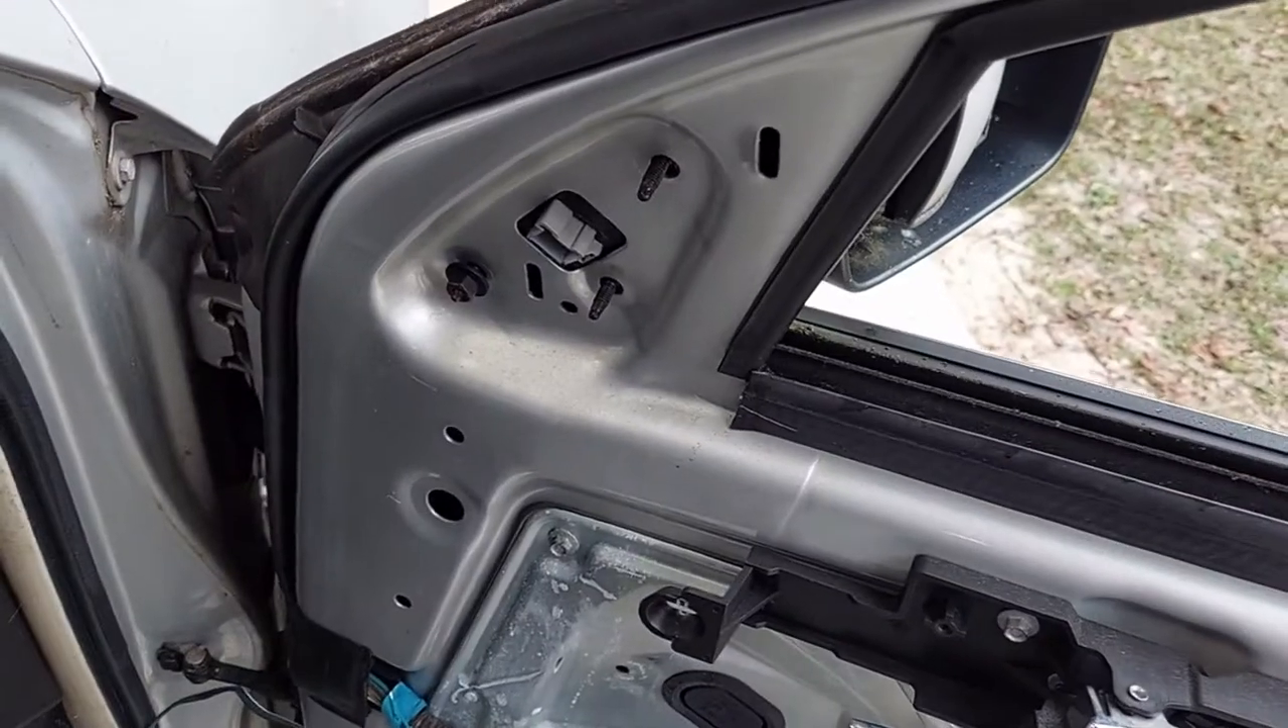Alright so I have taken two nuts off and I have loosened the third but haven't fully taken it off.